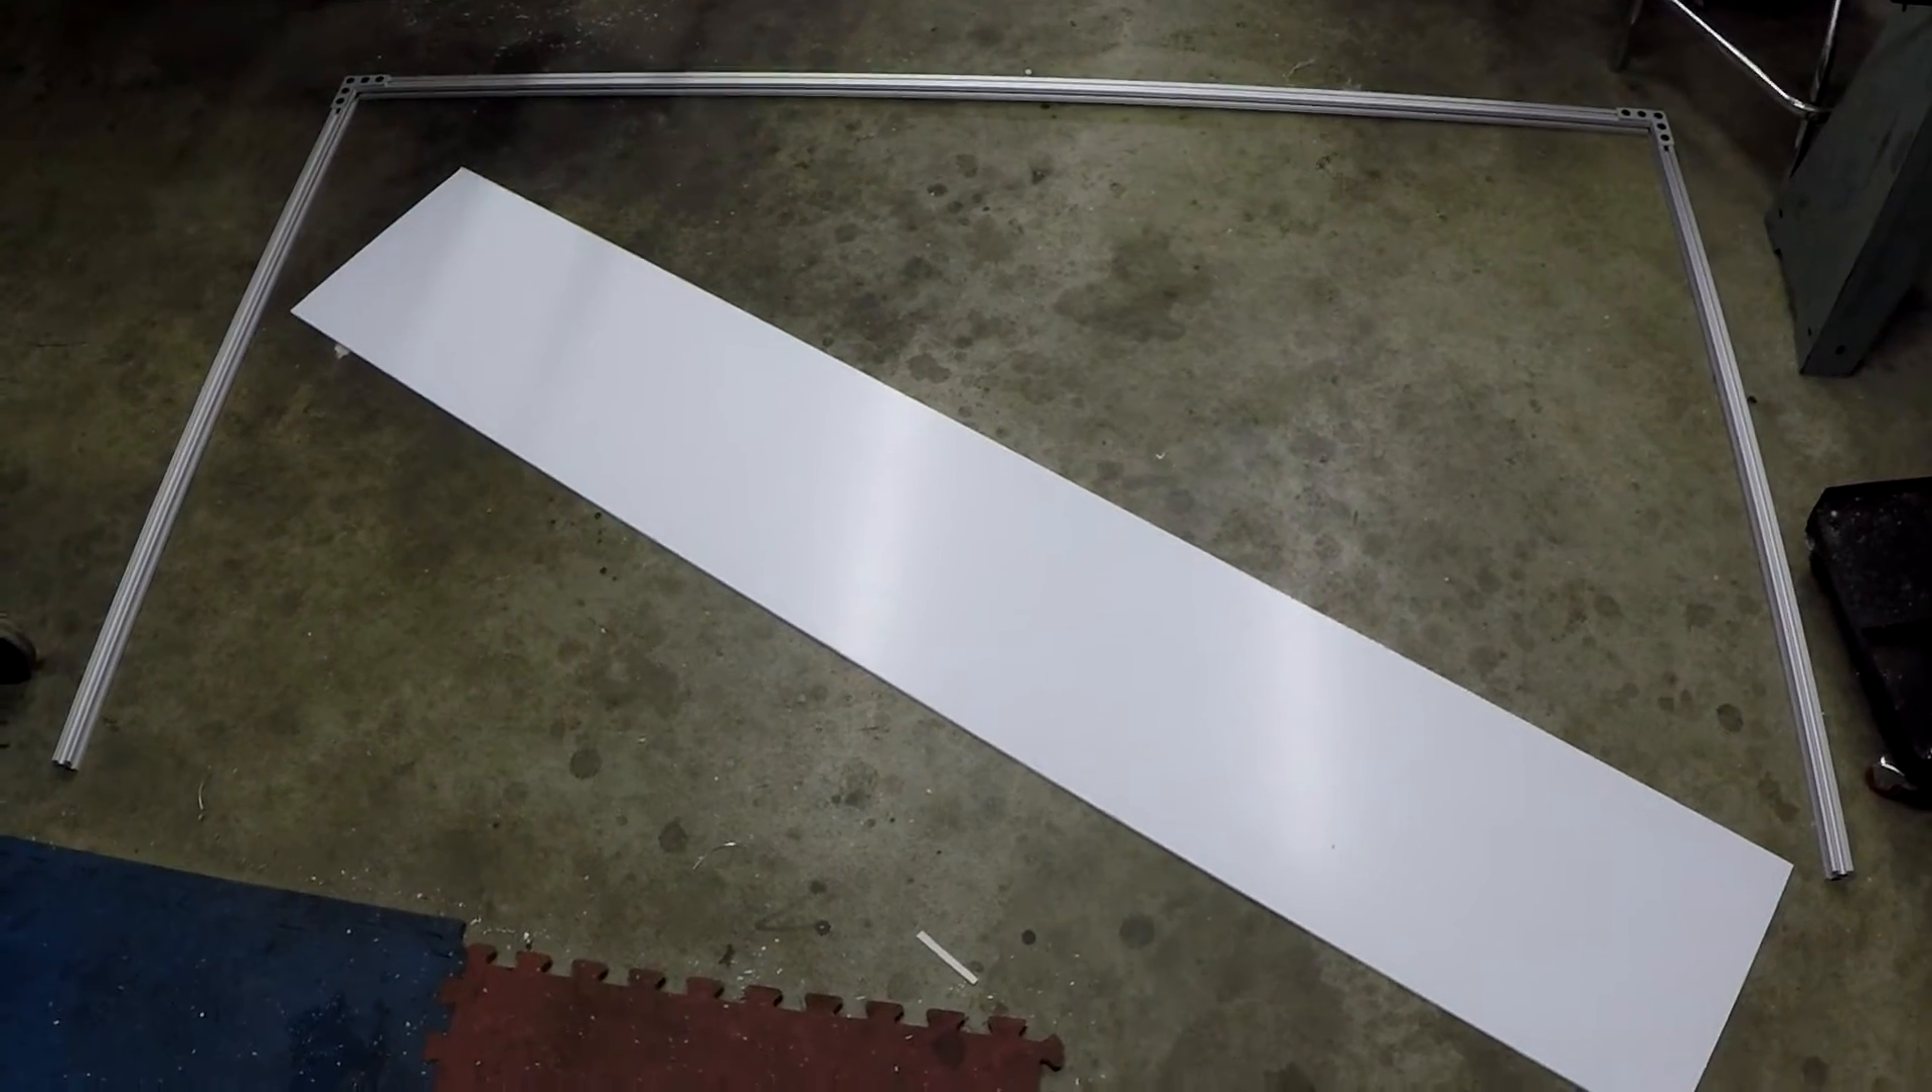We took the front and we've assembled just the outside edges on the floor.